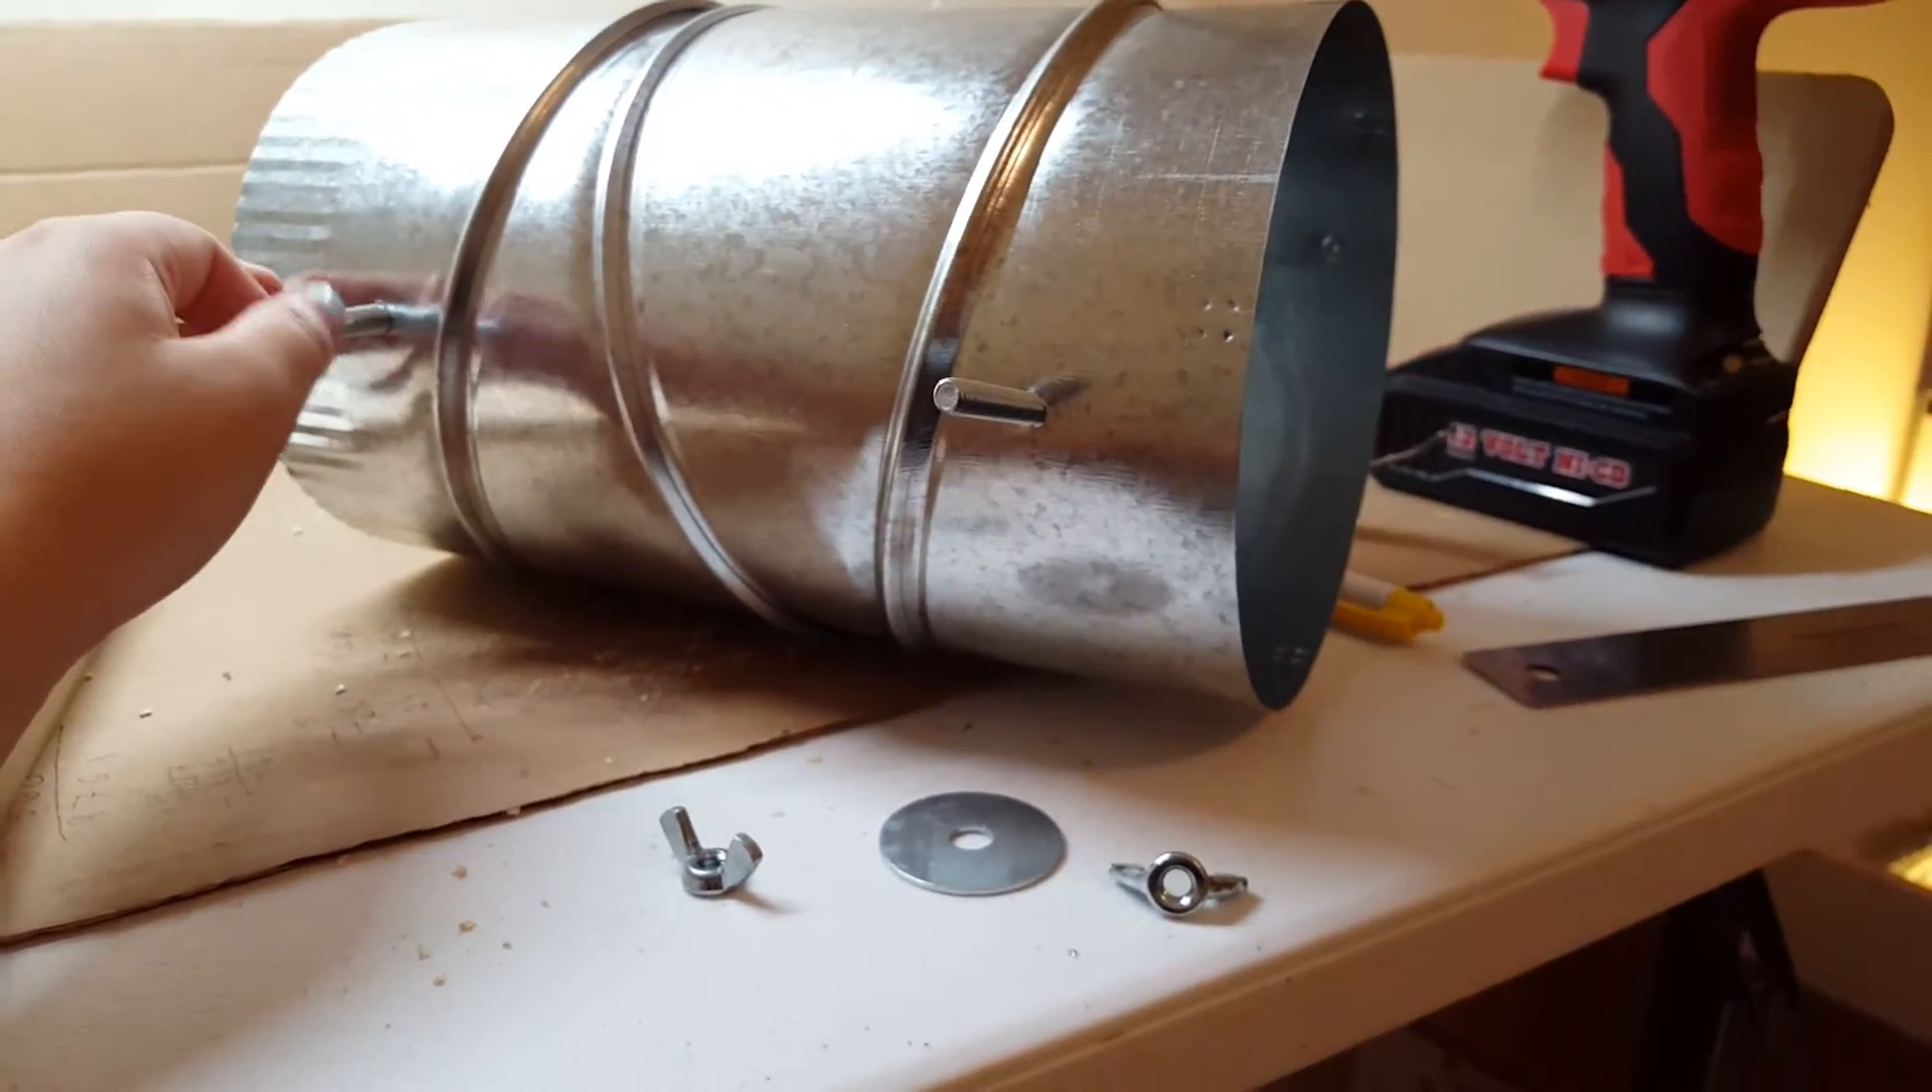Alrighty, so this is what it looks like after you've gotten the bolts through and it is ready for hanging.